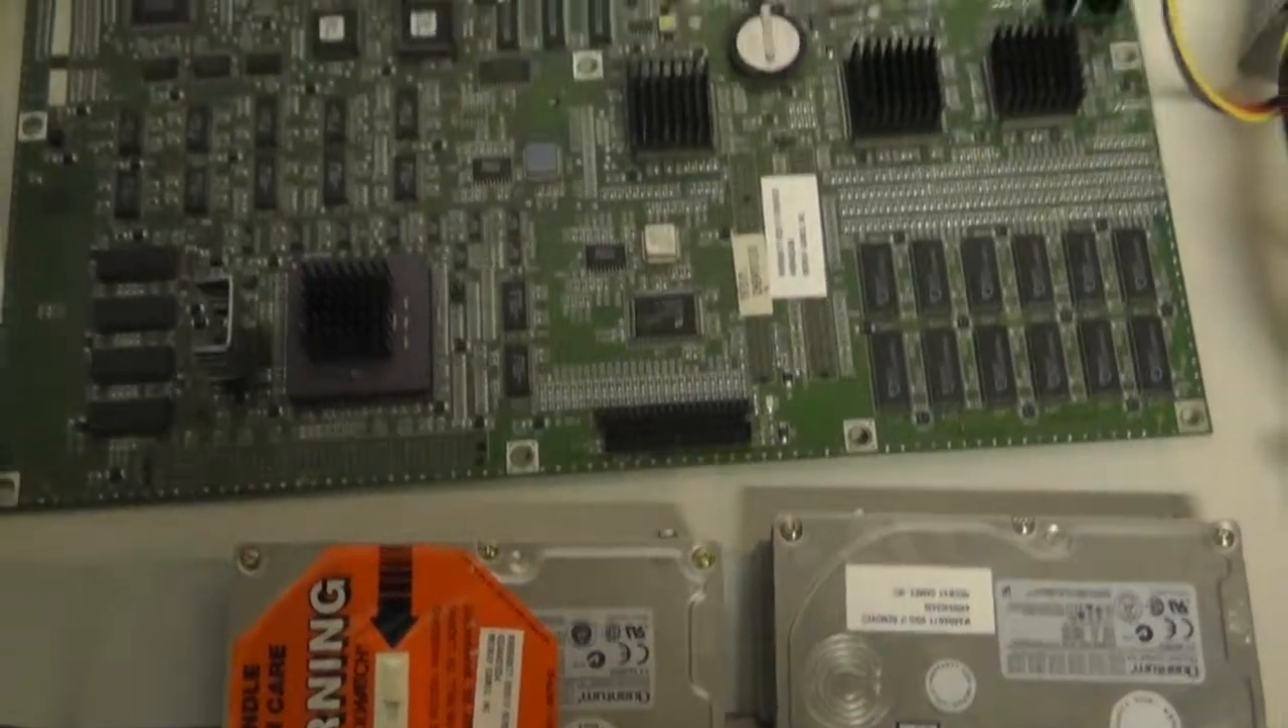I don't have the hard drives connected at this time.